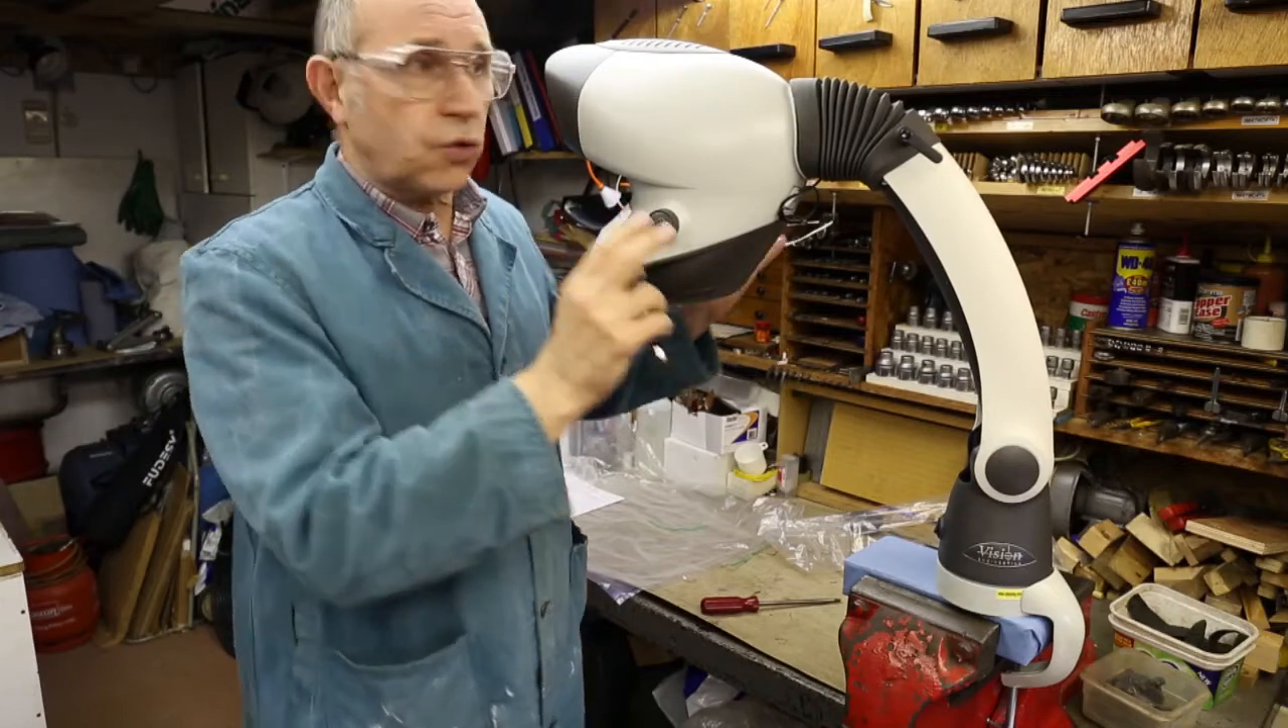So now we have the head of the microscope screwed onto the universal stand and uh it's looking very nice.